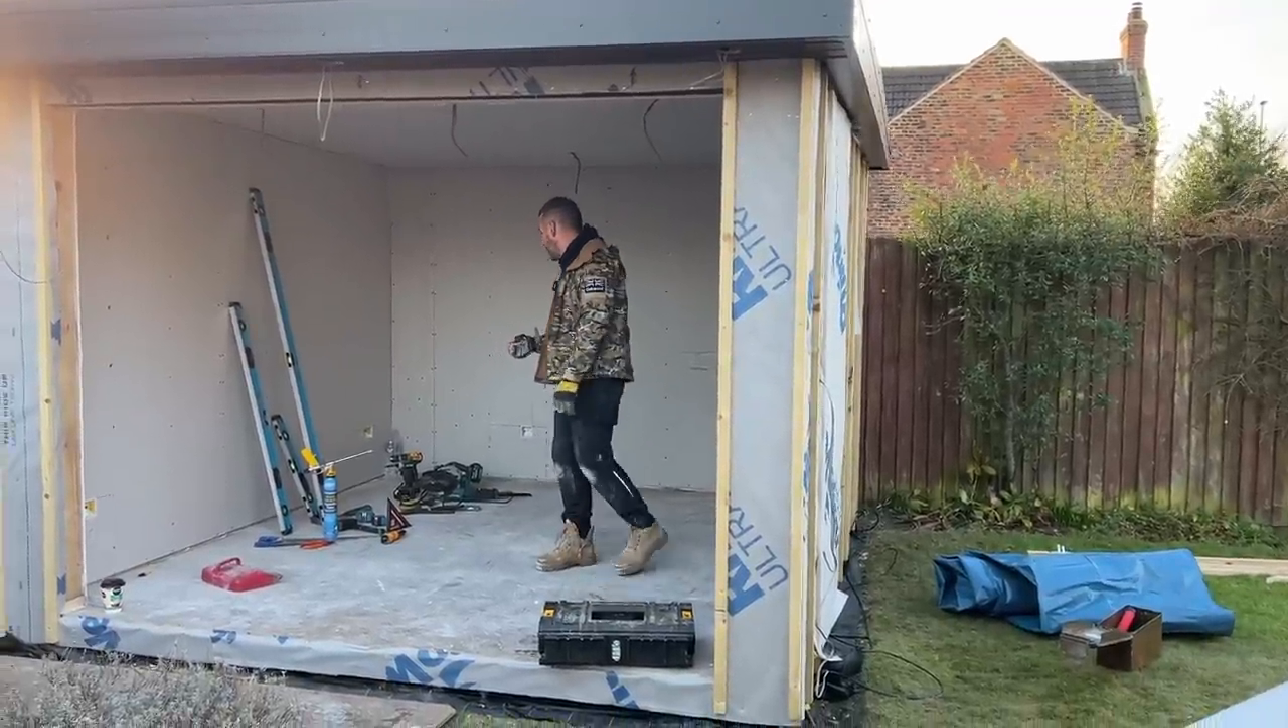I'm going to end it there now simply because there's a delay on the doors and windows and the cladding is still yet to come as well.